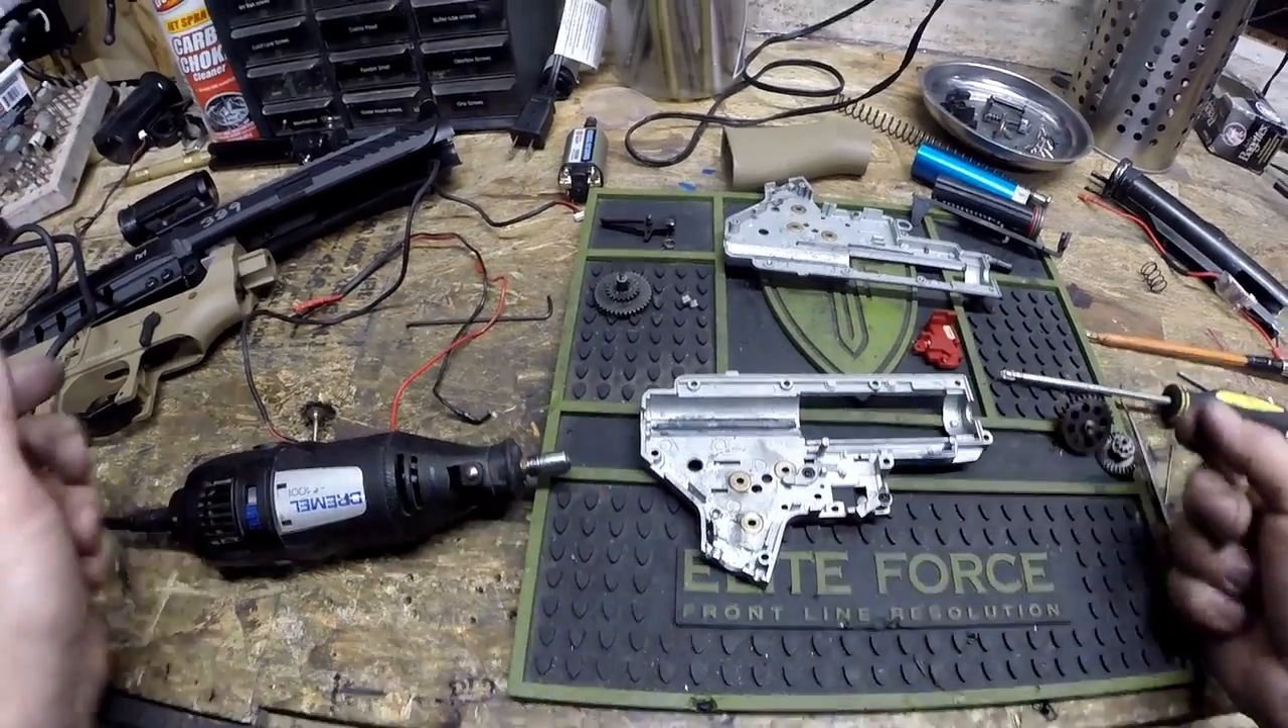We have a fully disassembled version two gearbox.